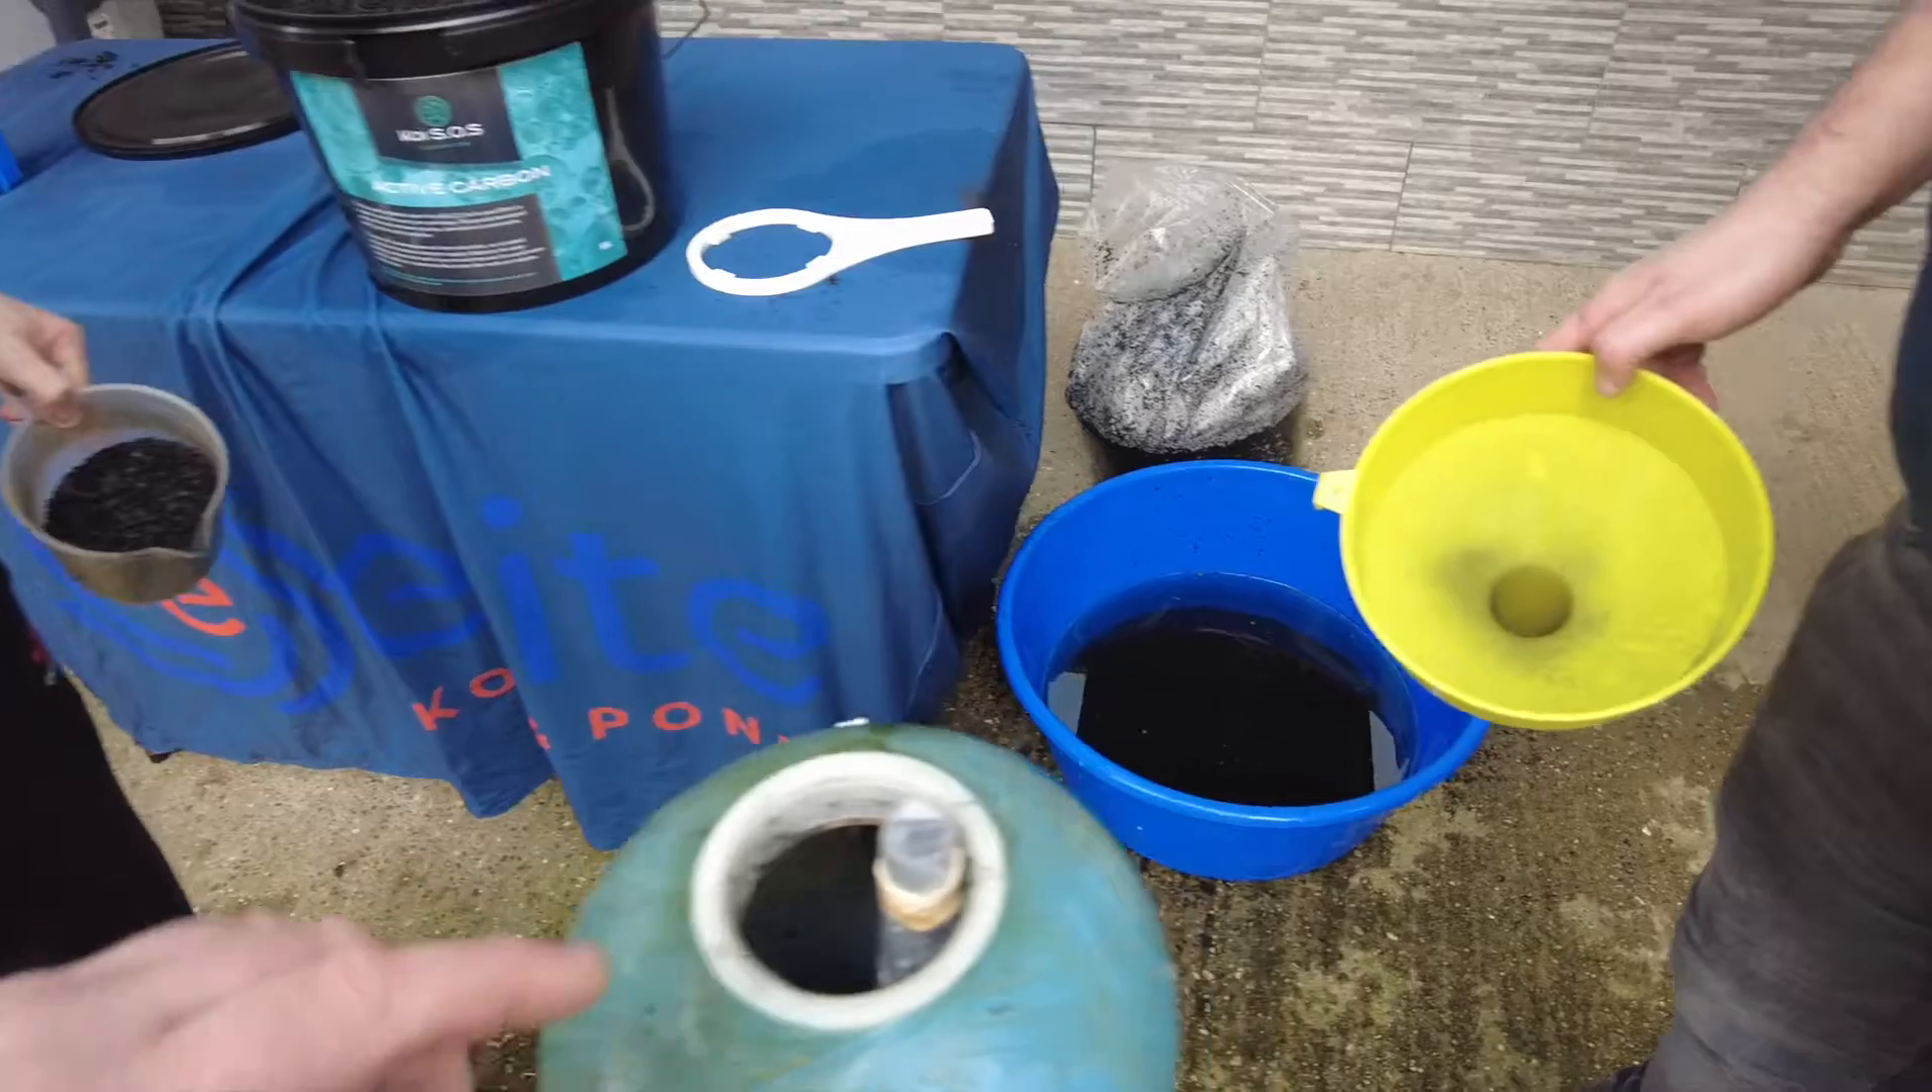So the pipe's been positioned back in the filter.